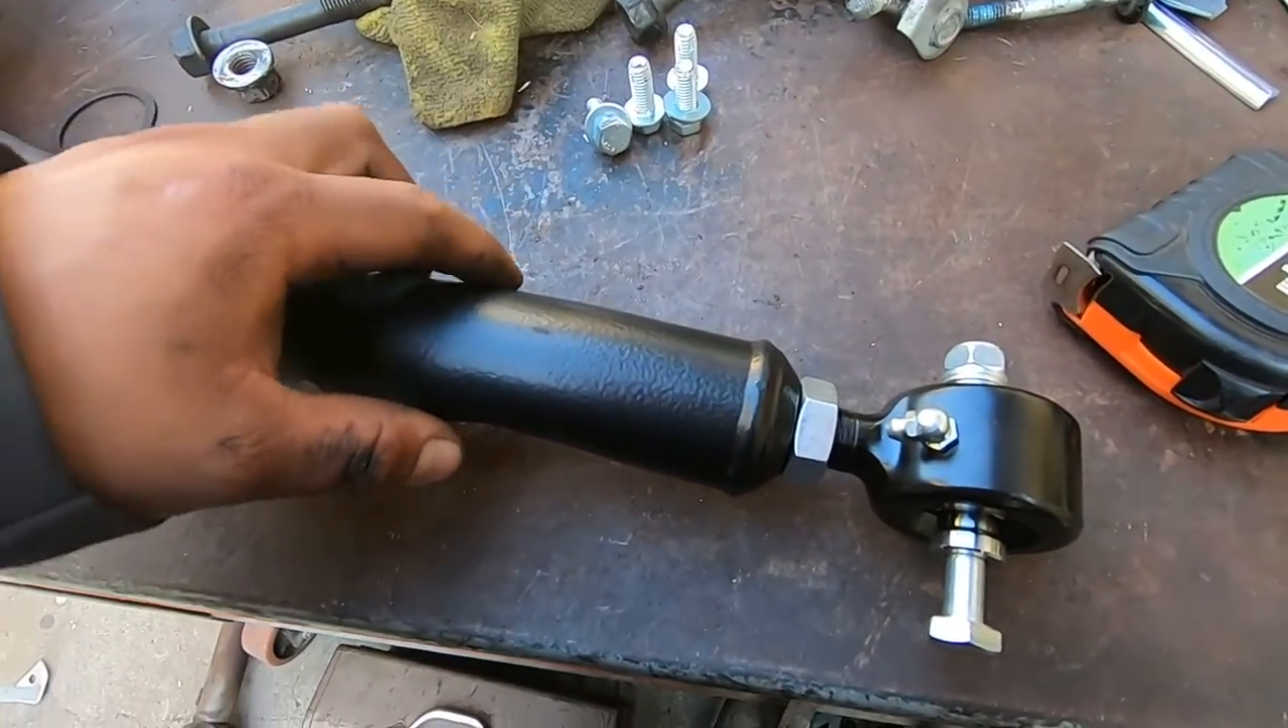Now it works now the bolt goes all the way through.